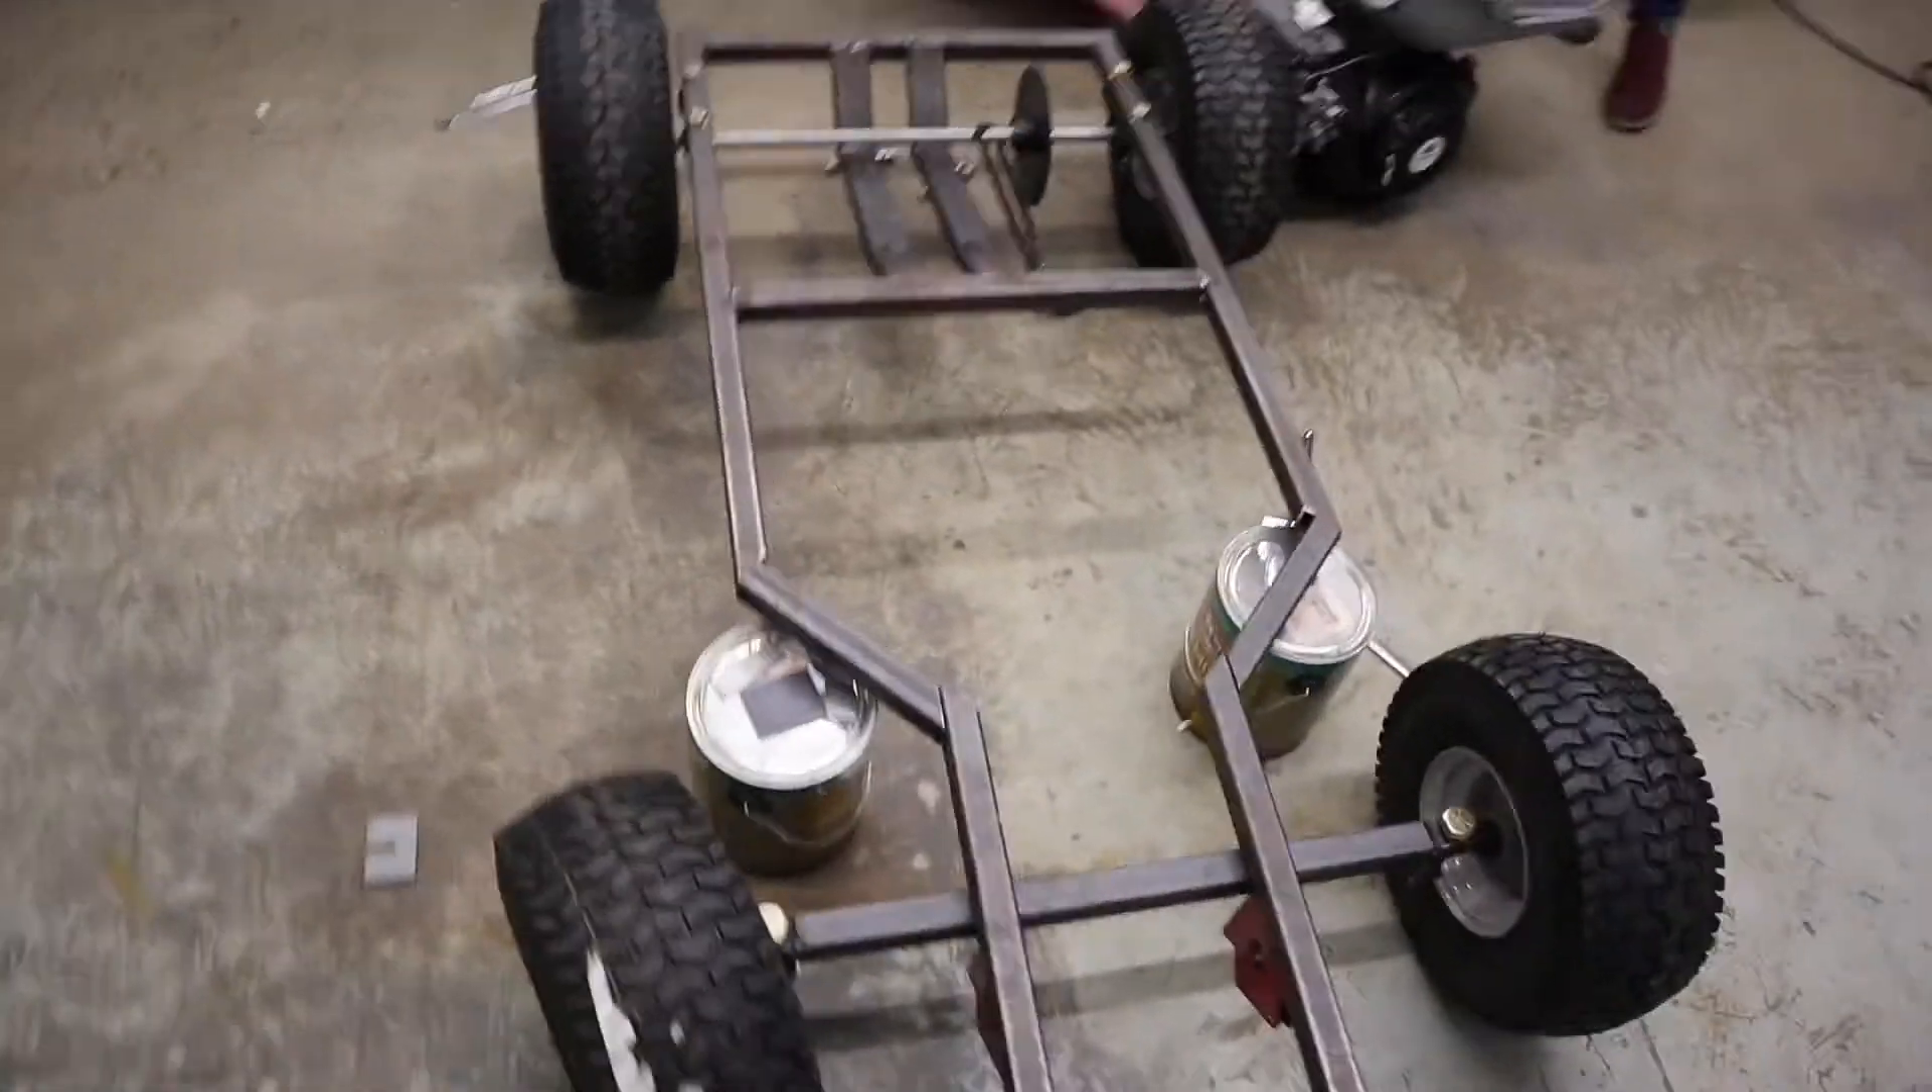We got a complete frame. We're no longer a wheelbarrow, right?